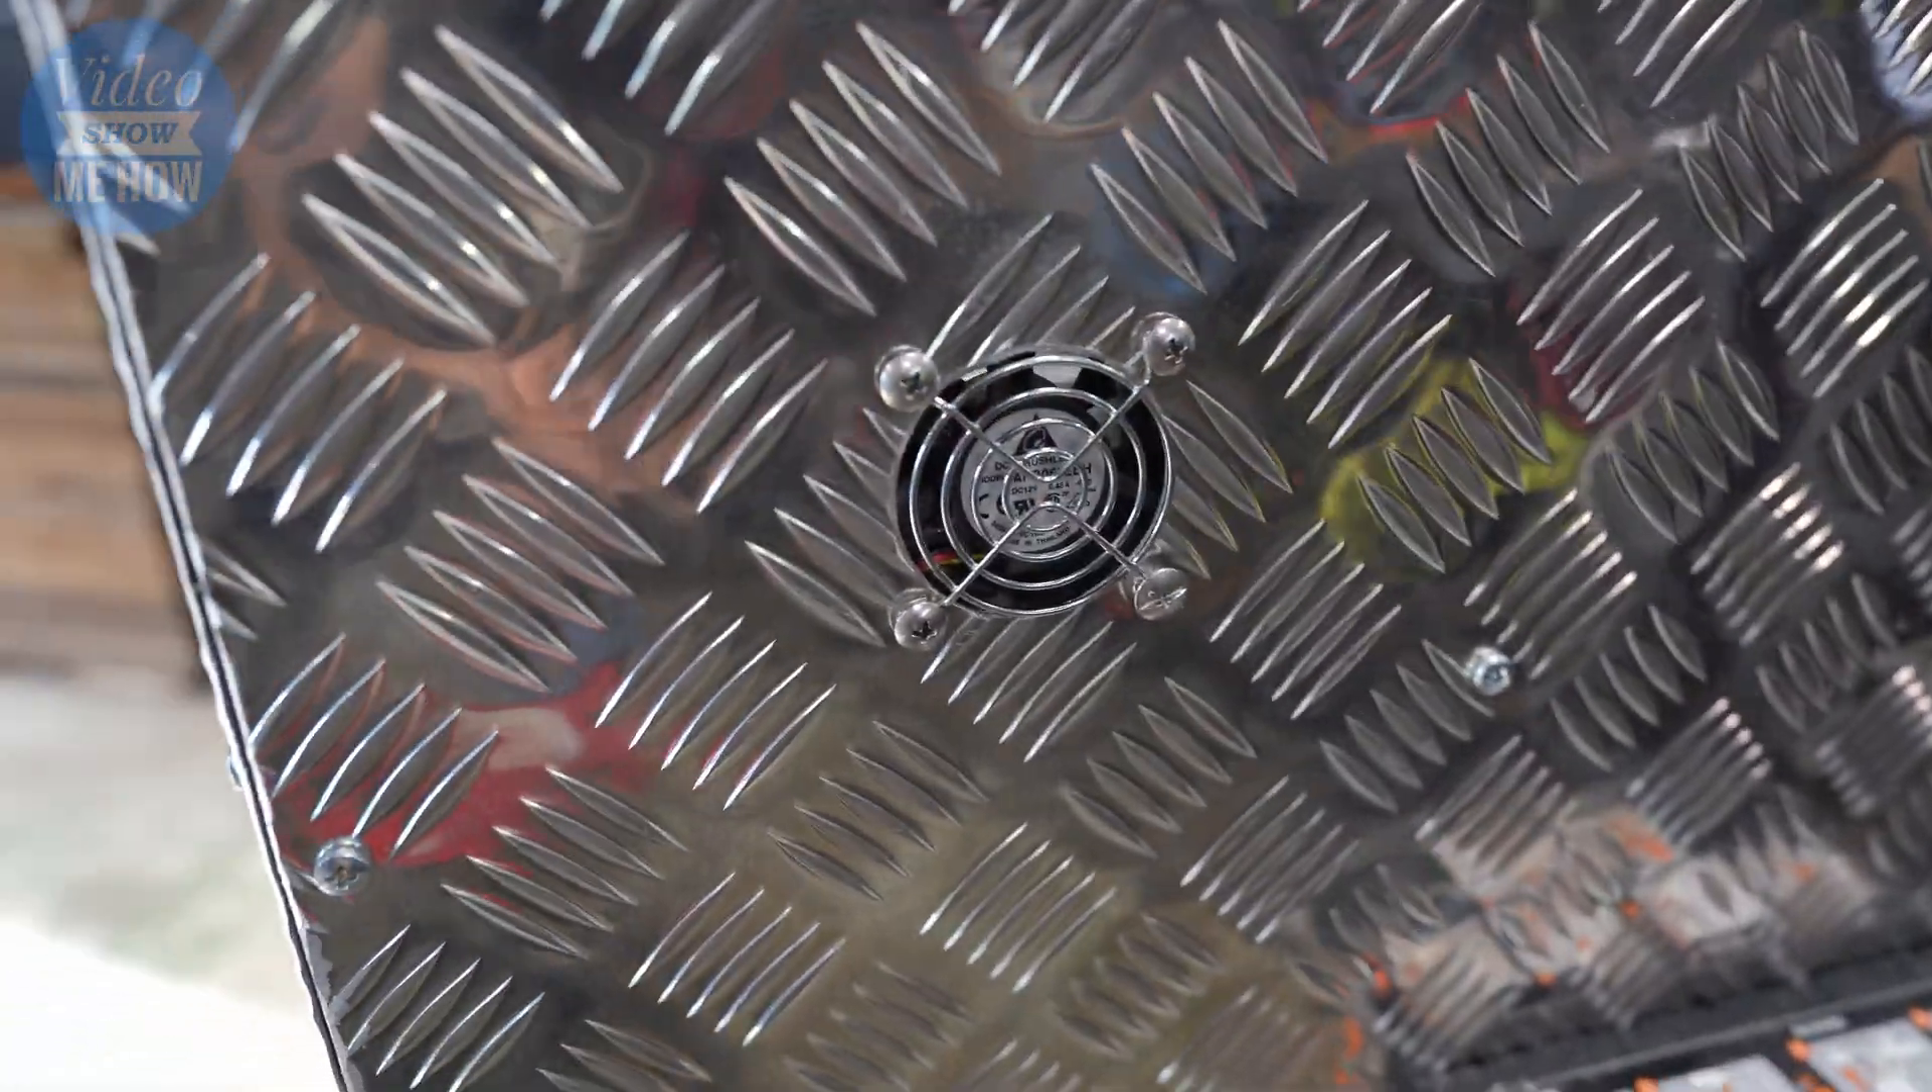We have our fan all nice and installed there looking looking pretty good and then over on the back side we have our little vent.